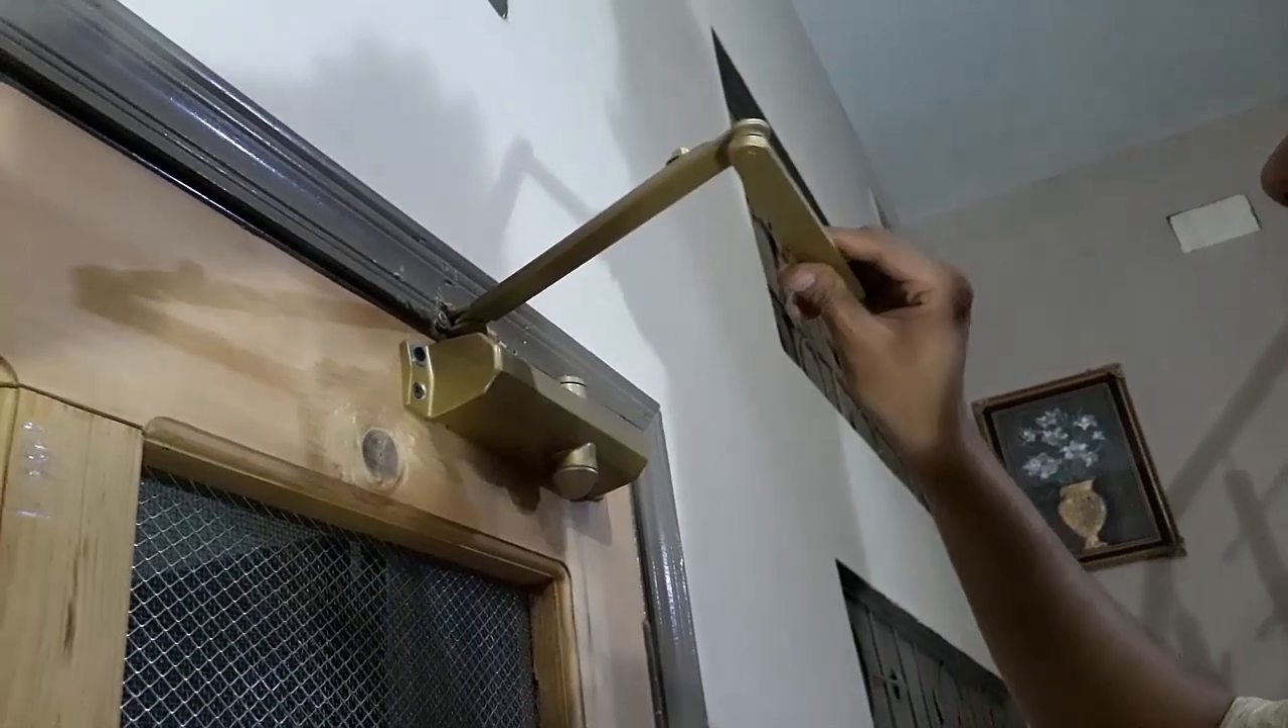دوستو یہ راڈ لگ چکا ہے۔